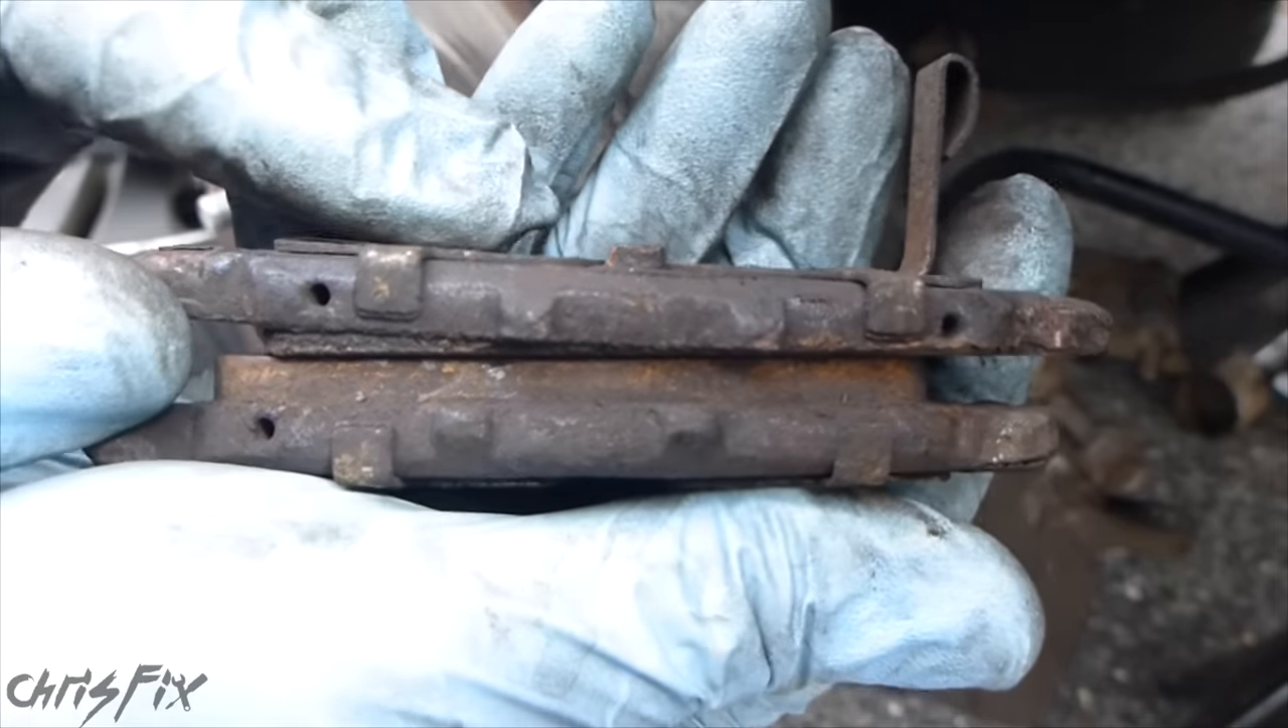So right now we have the caliper apart, and we have two brake pads out, and you can see they sandwich just like this.